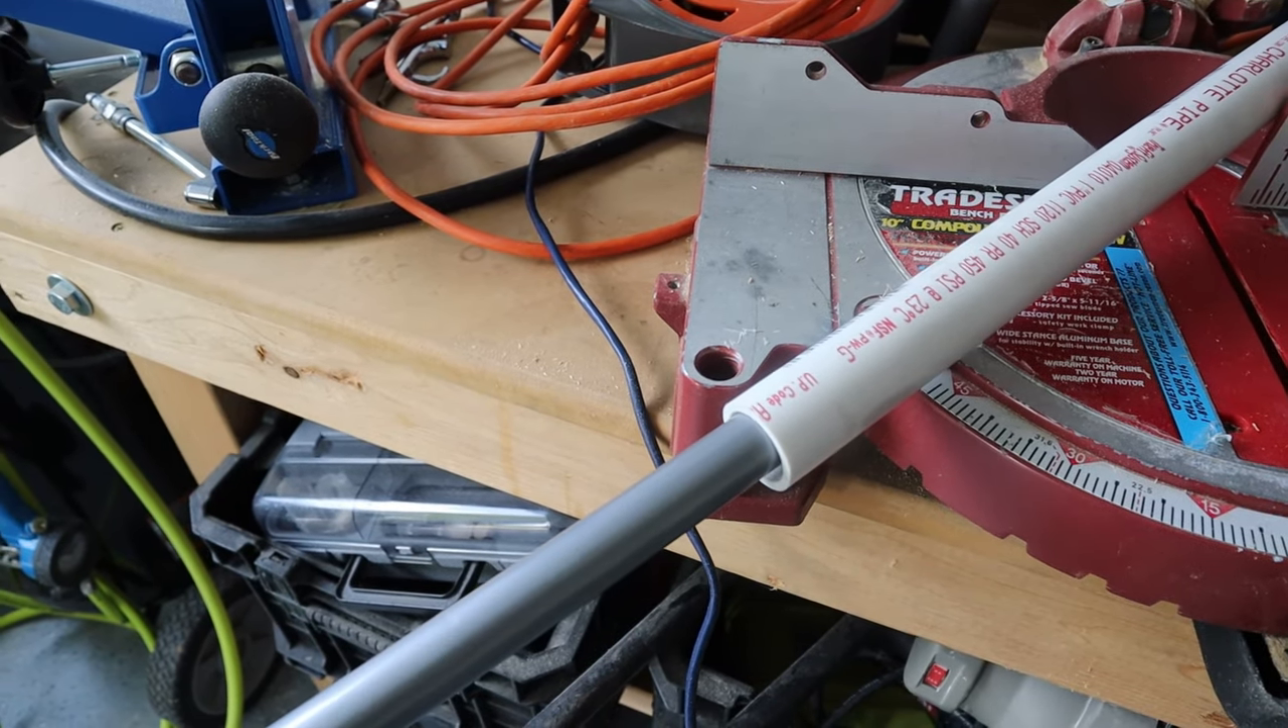And if we get lucky, and we are lucky, that broom handle fits down in there pretty nicely. And I think it'll be snug.